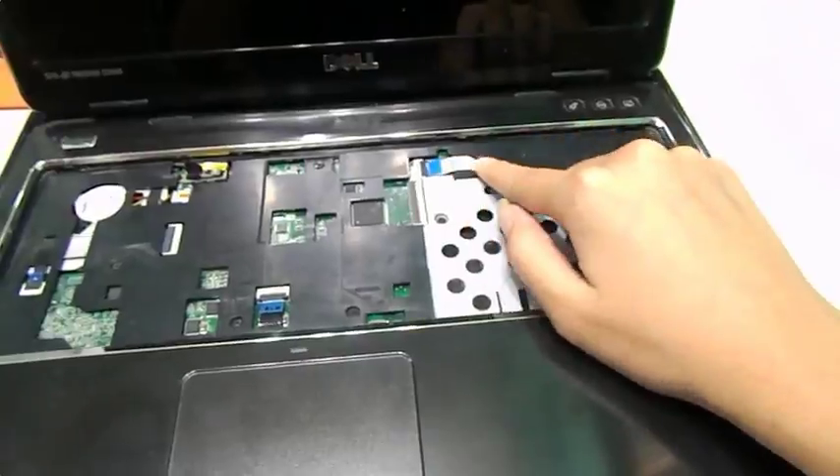Now, as you see right here, the keyboard is gone.